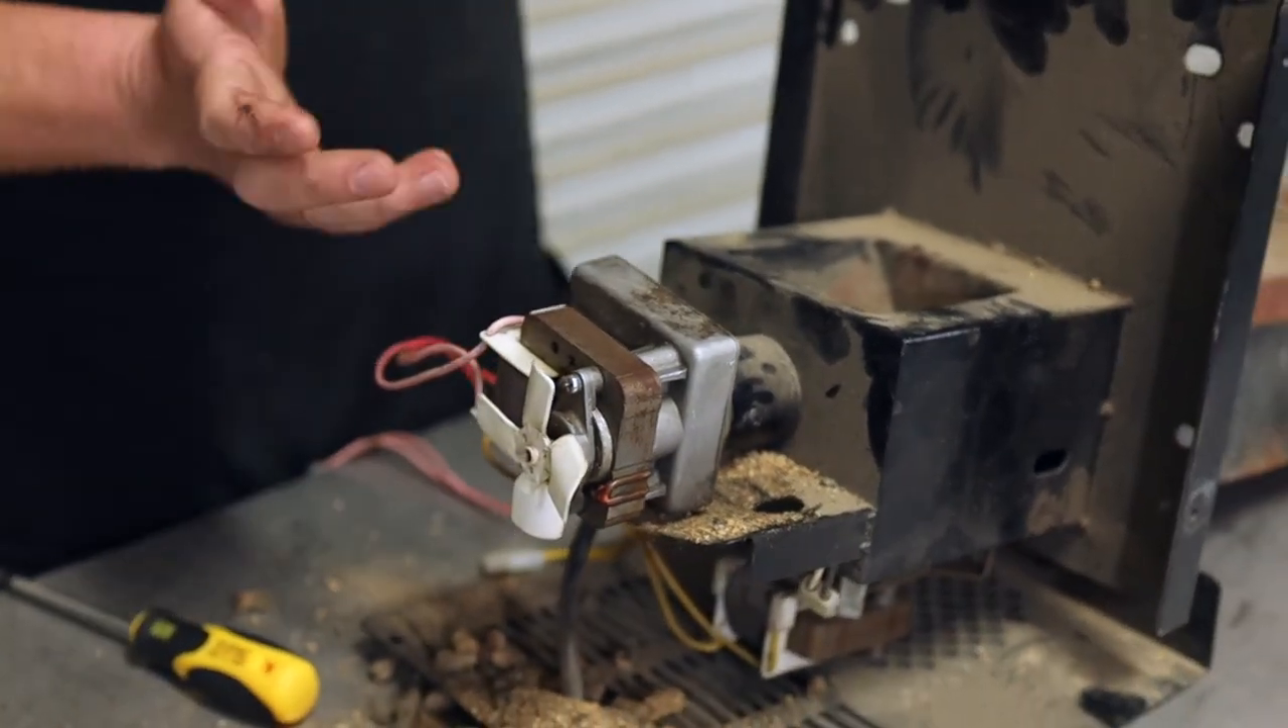We've reattached our auger motor, and this thing's ready to go back on the barbecue, and it should work like new again.